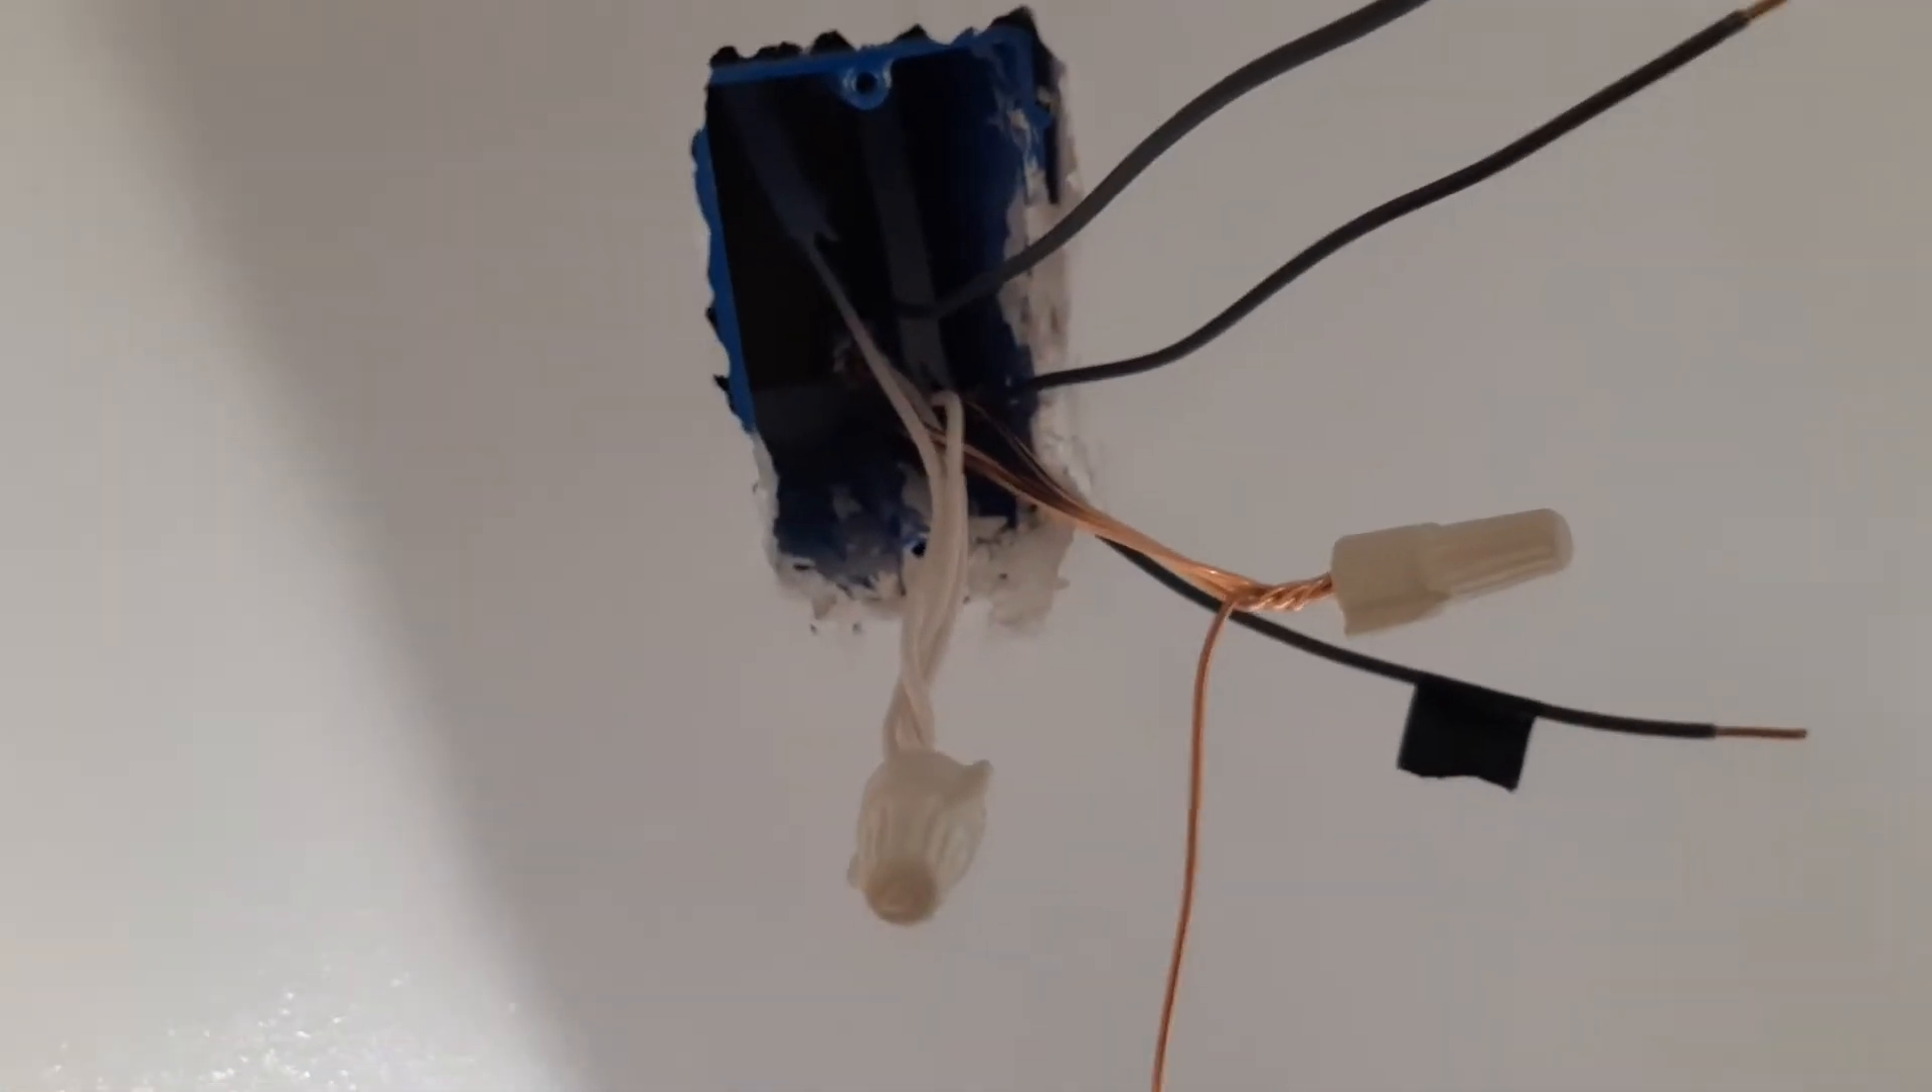We have connected all the ground together.